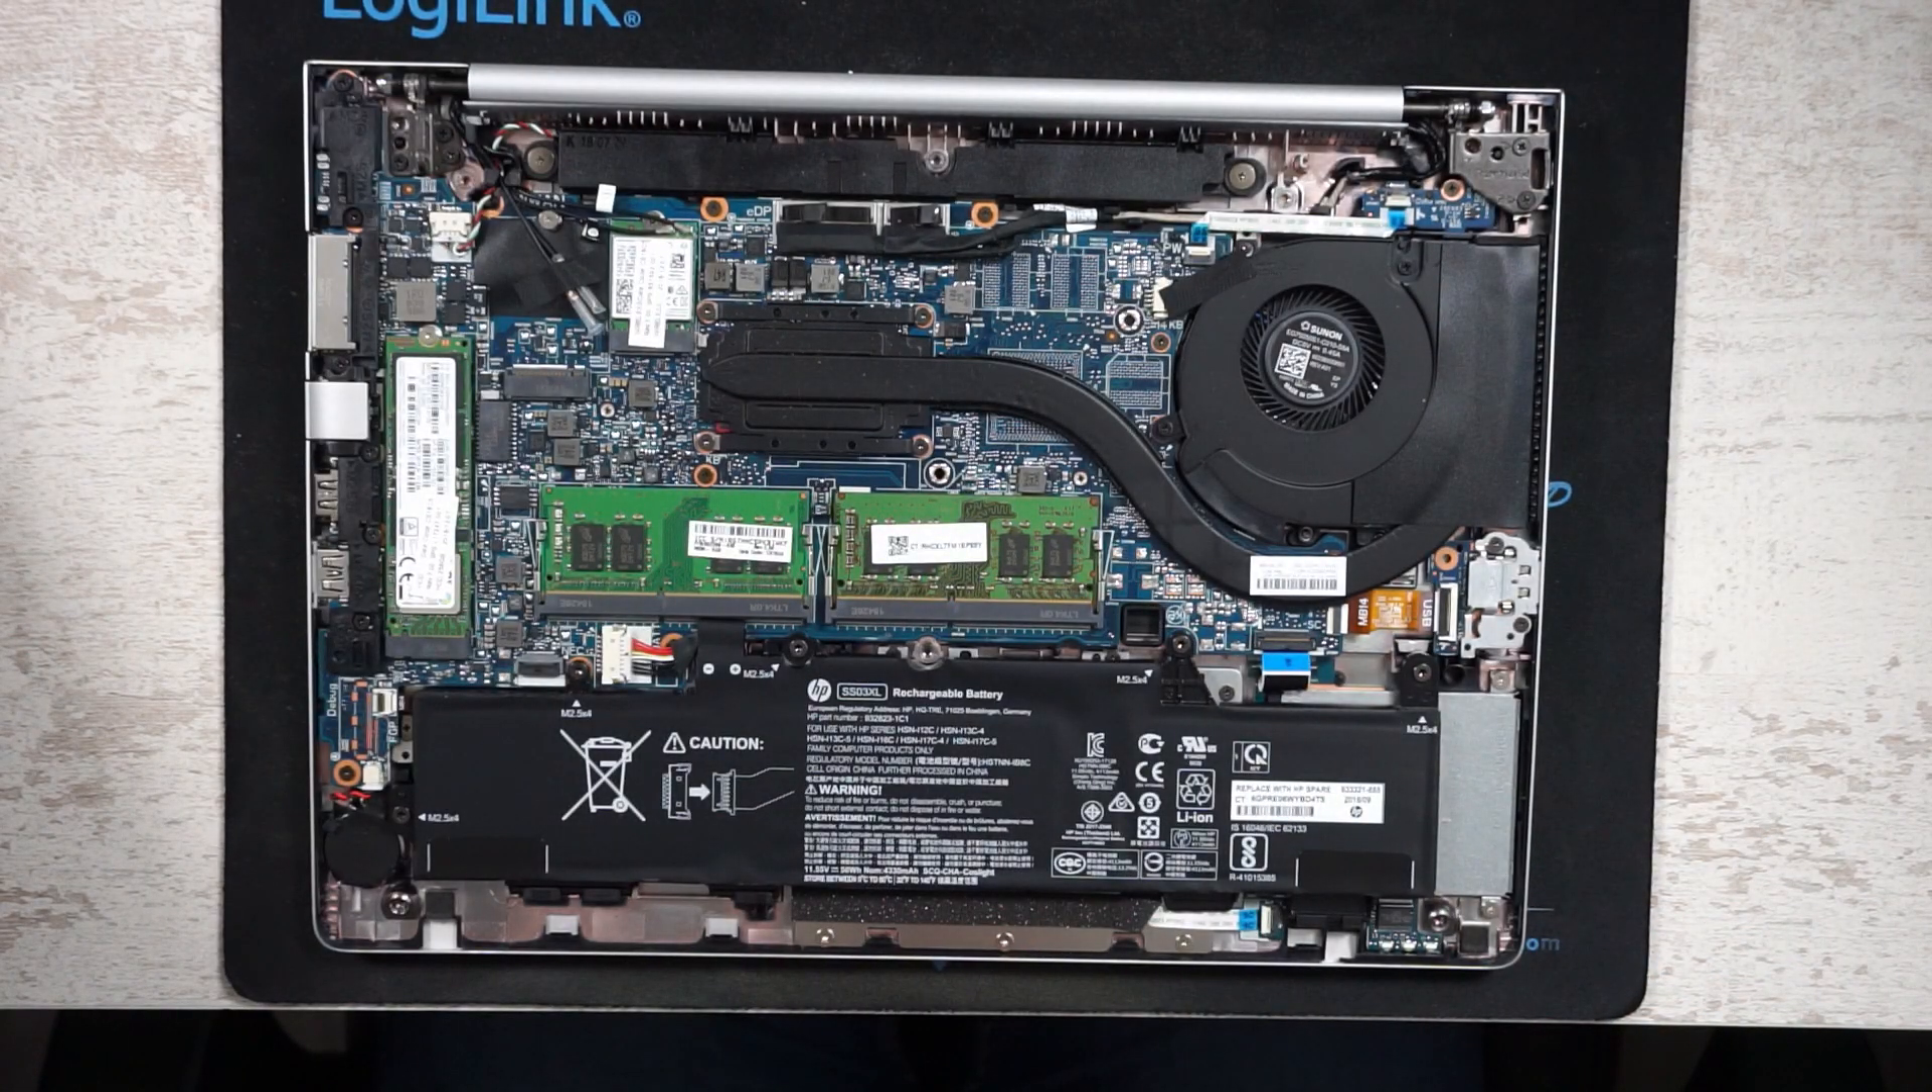We're going to lift the bottom cover off so you can see i've installed a second ram module and there's the 256 gigabyte samsung ssd.